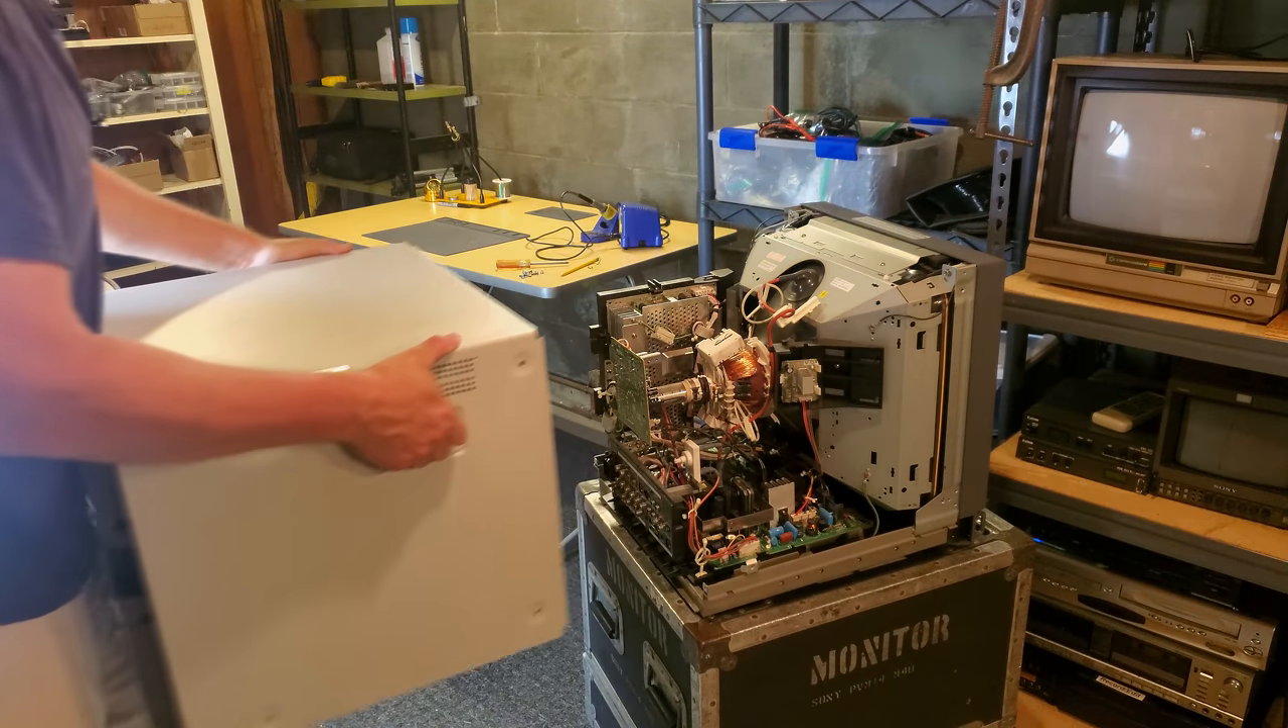We've got those screws removed, and it should be as simple as sliding this shell back all the way off, and there we go.